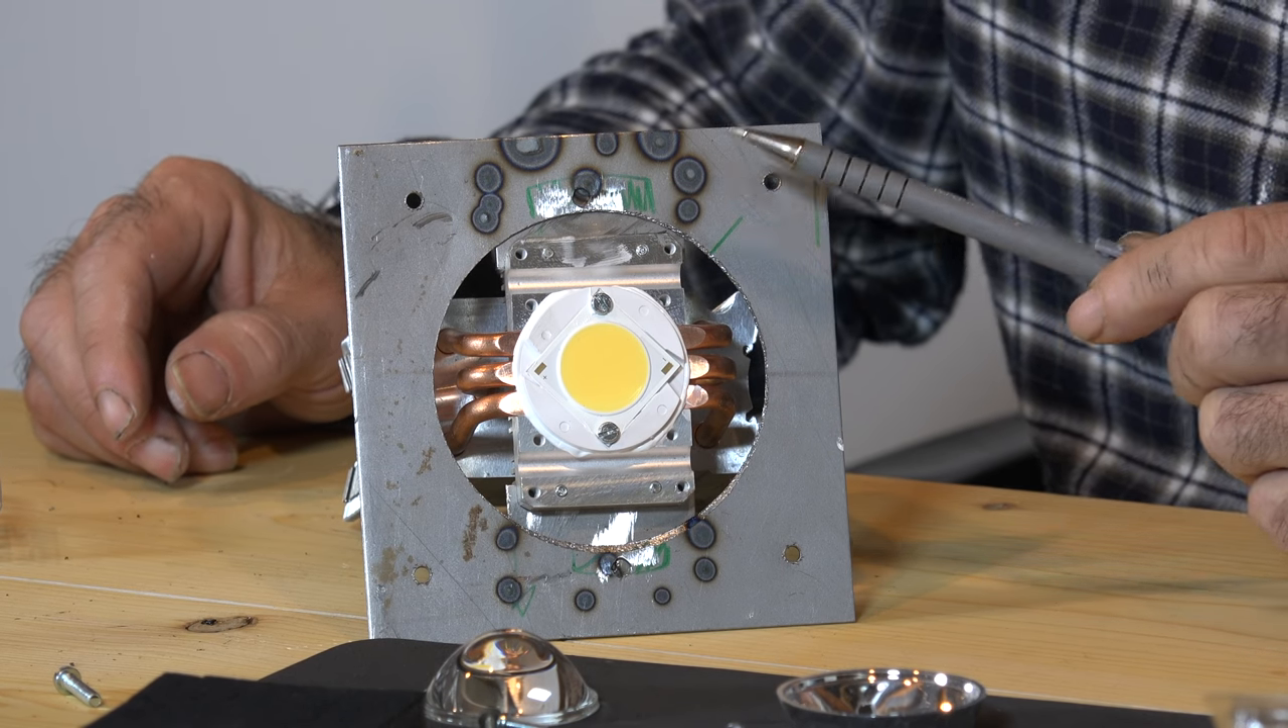We have the LED mounted onto the cooling element and the cooling element is mounted onto the back plate.